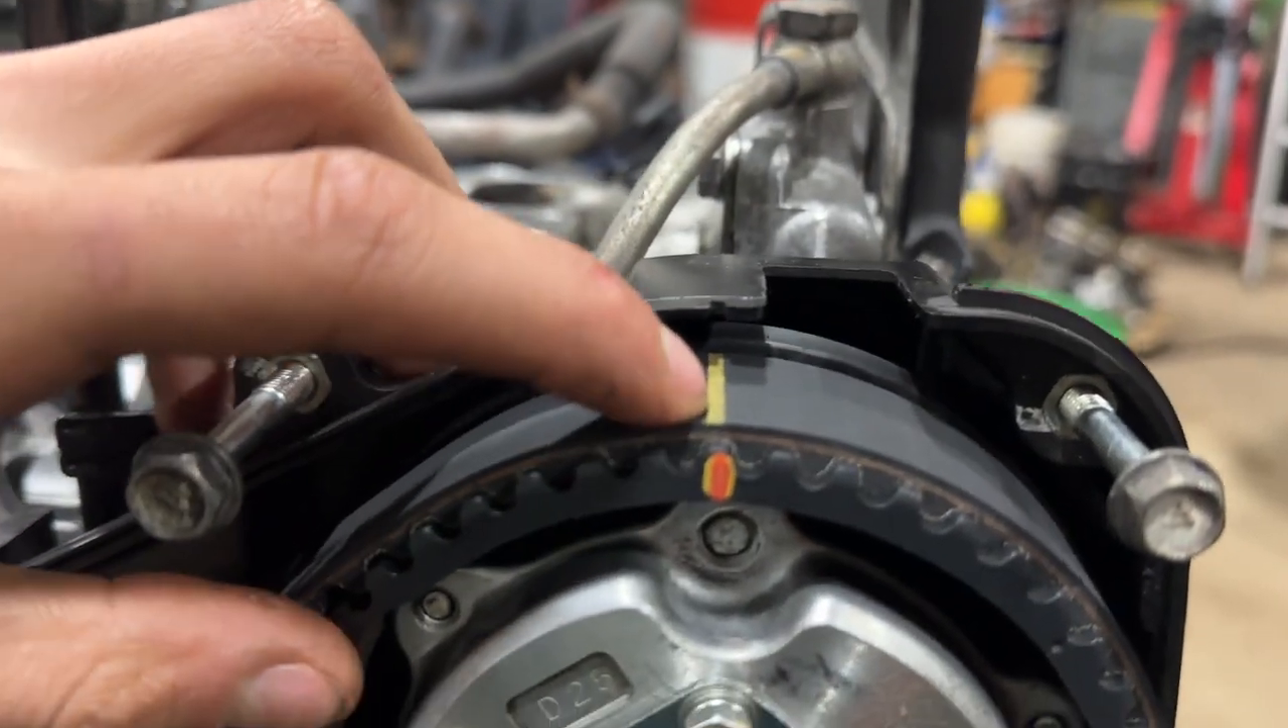You line up the notches you can see they line up.